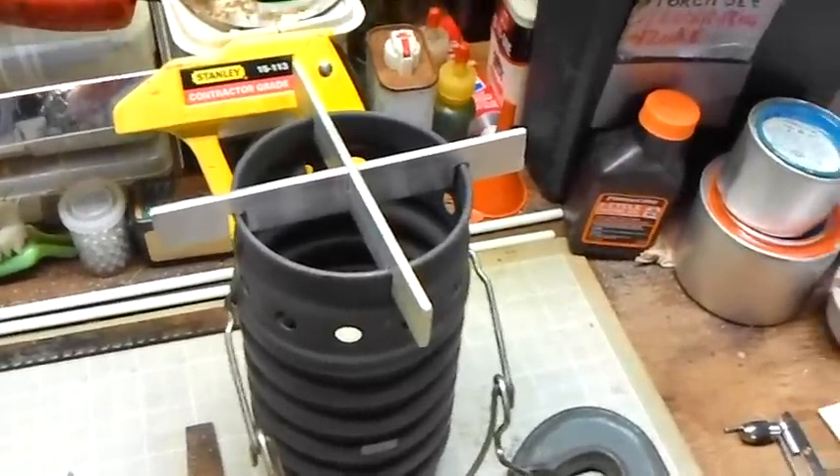I got the cross brace made and everything and it fits down on there pretty good.